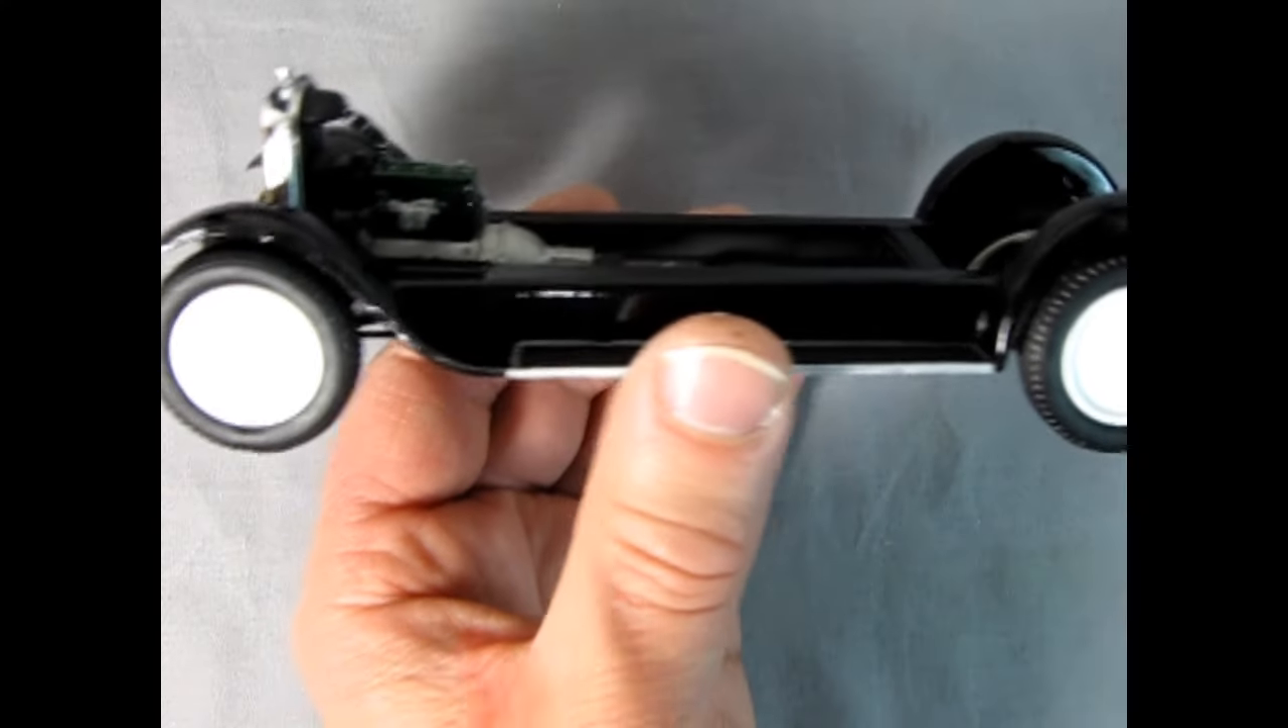I also have popped the wheels into place on the axle hubs.